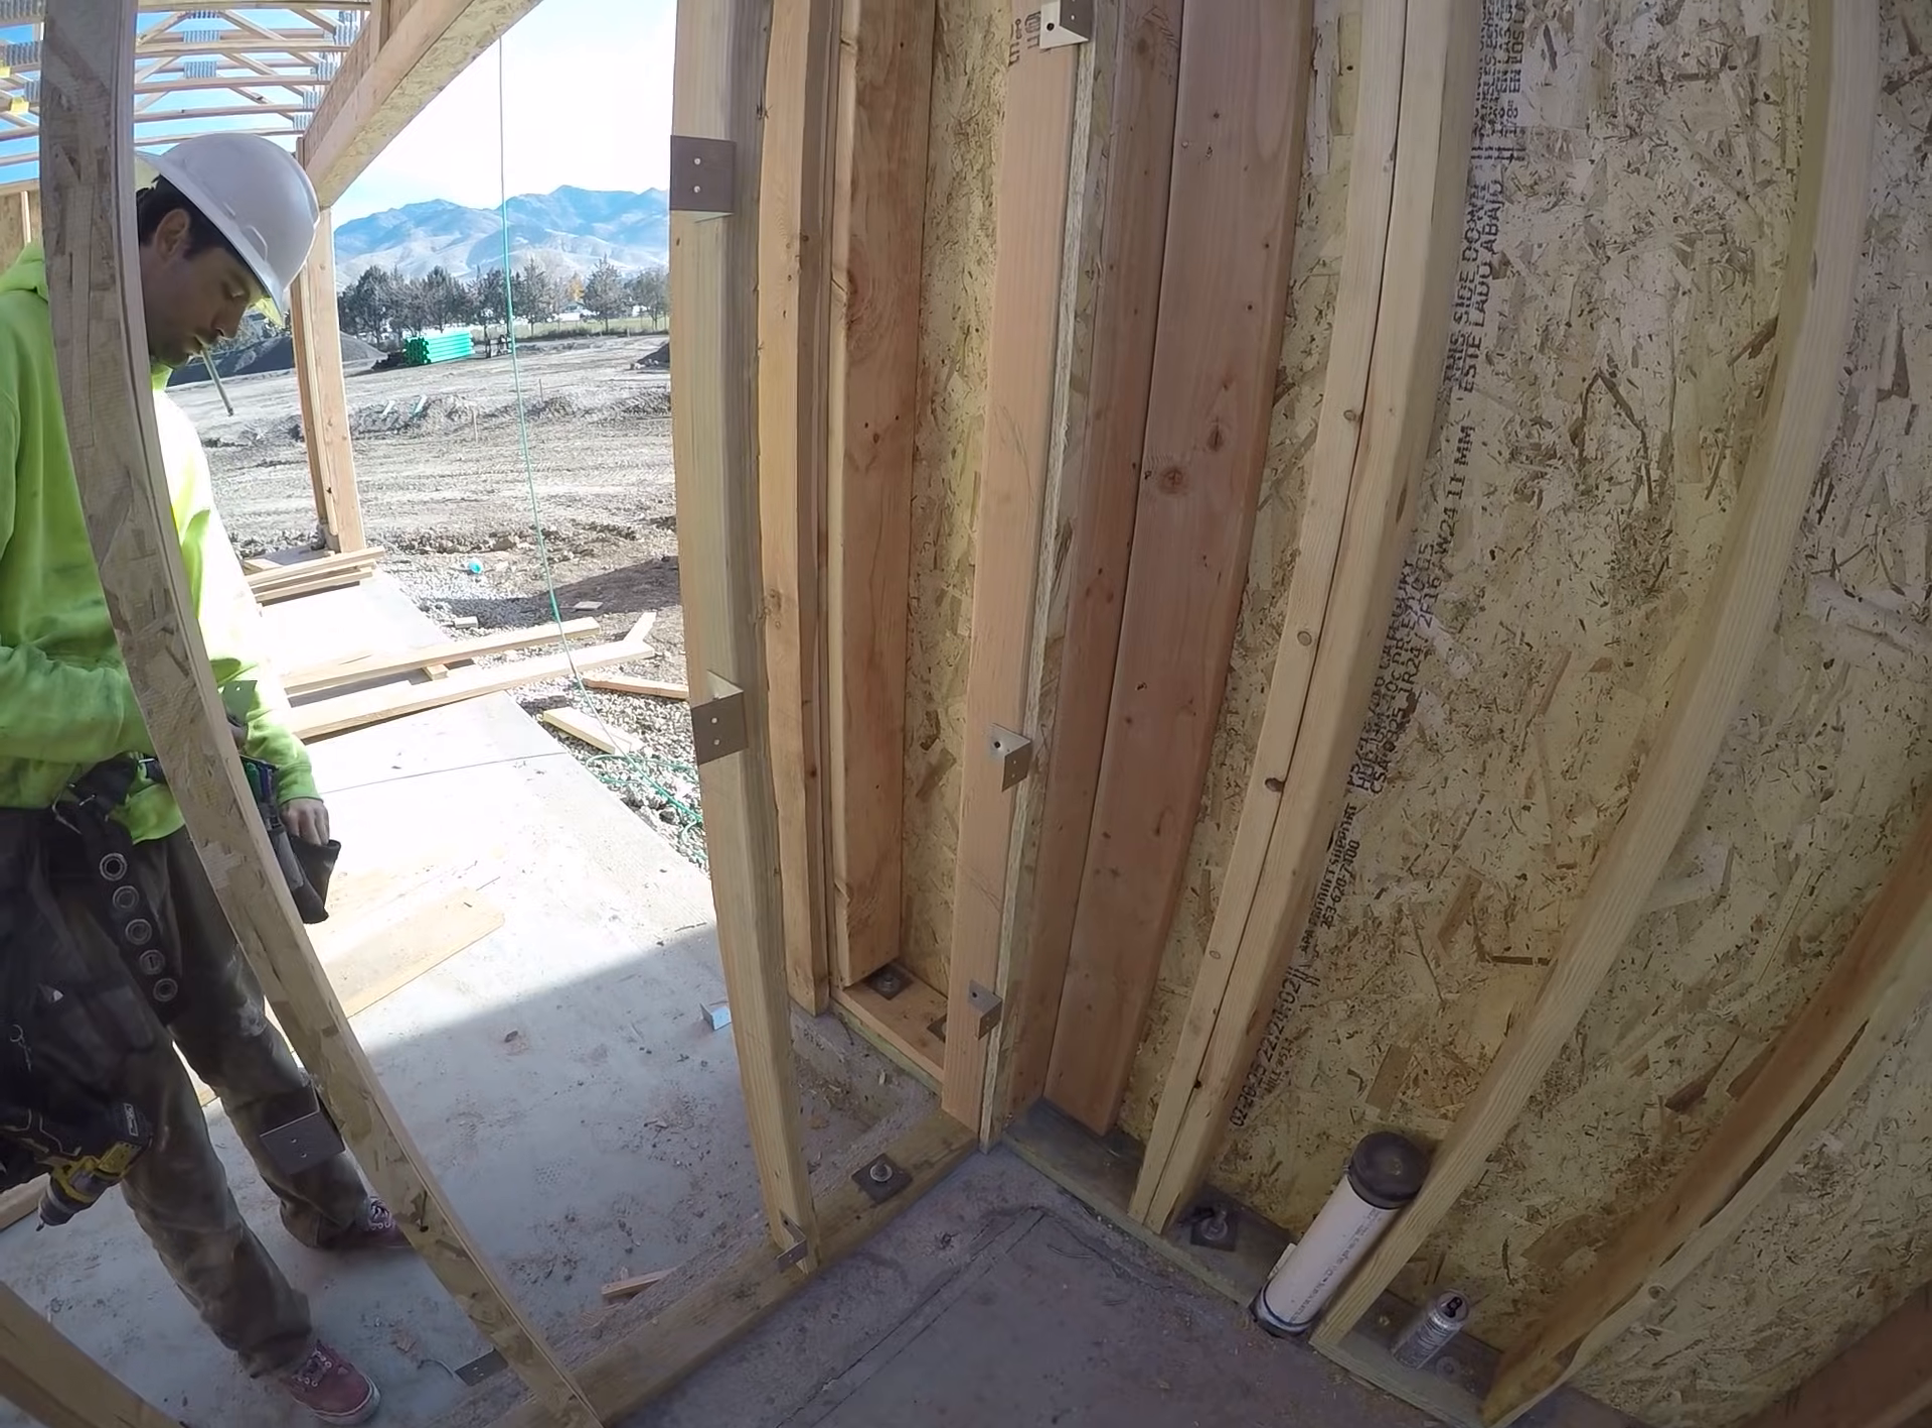To start, we've preset clips onto the stud wall with a level brace in the middle.